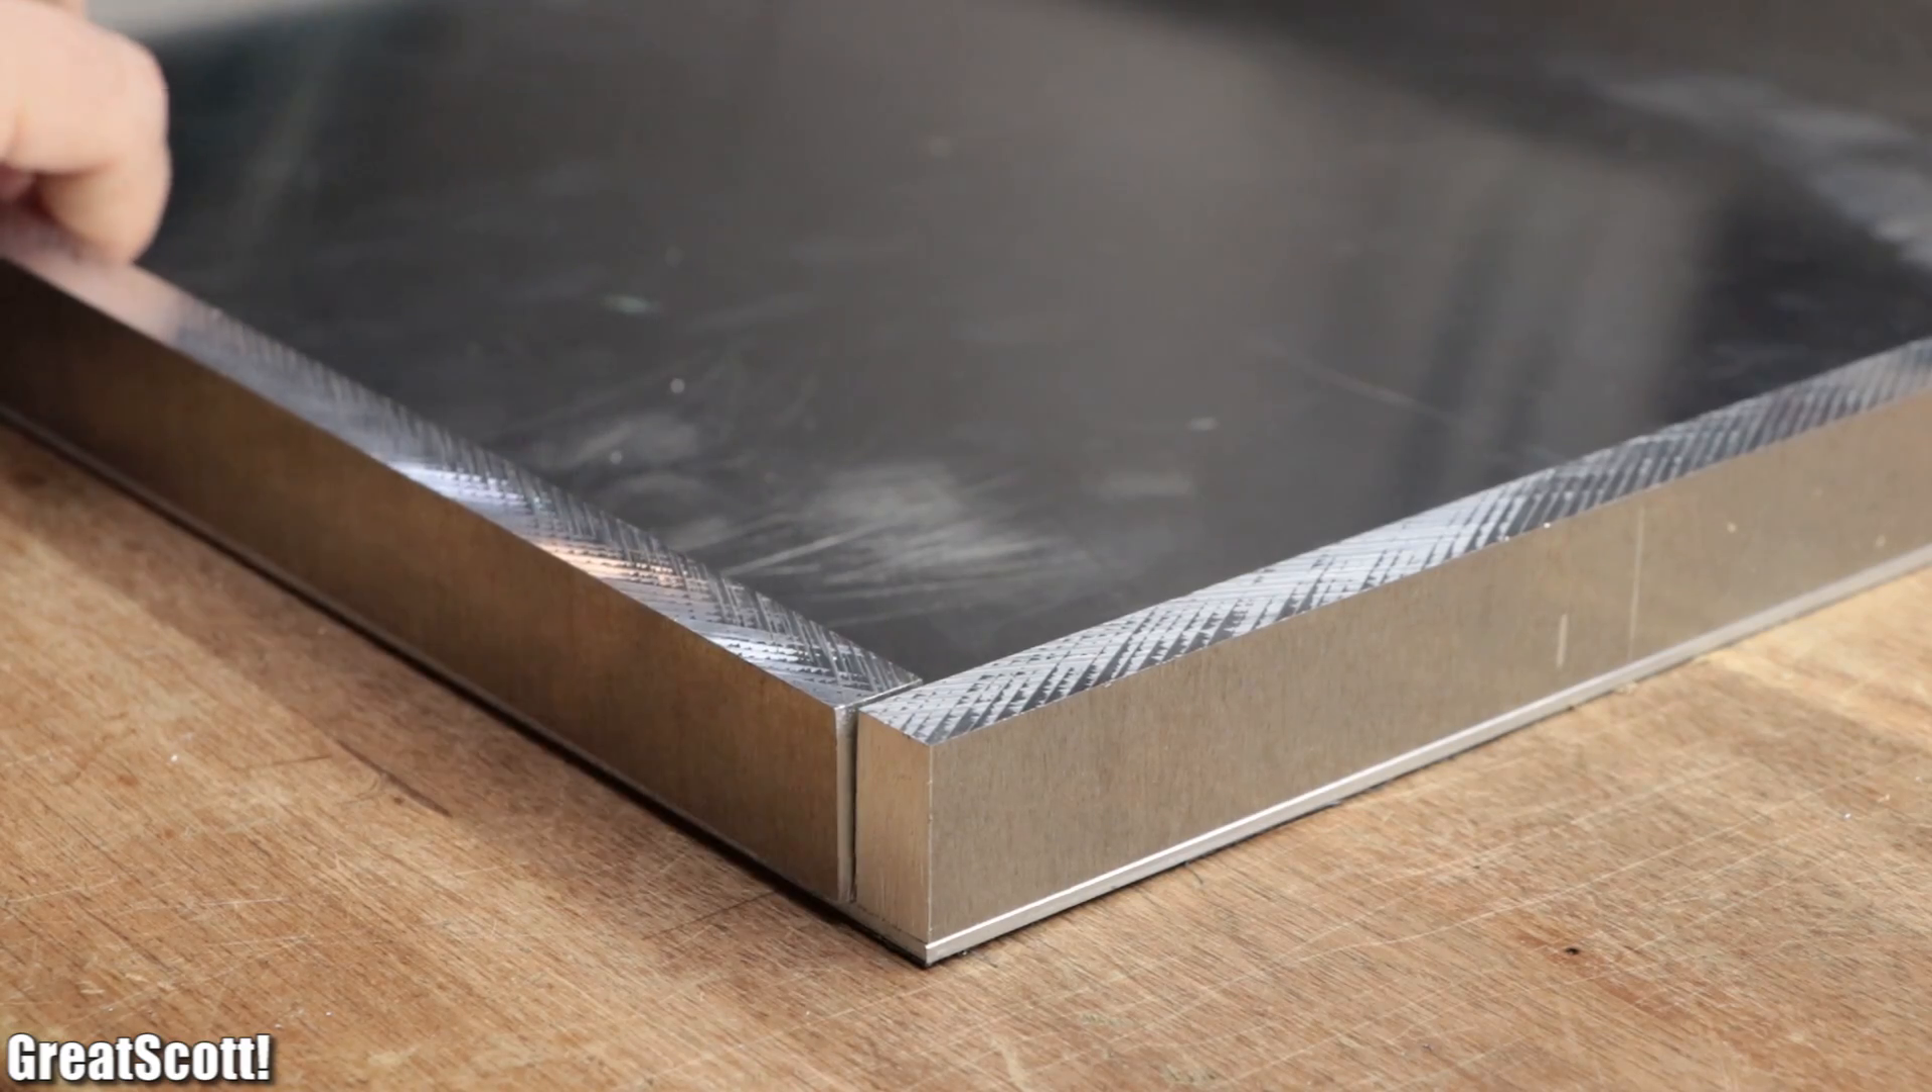Afterwards, the square shape fitted decently onto the plate.